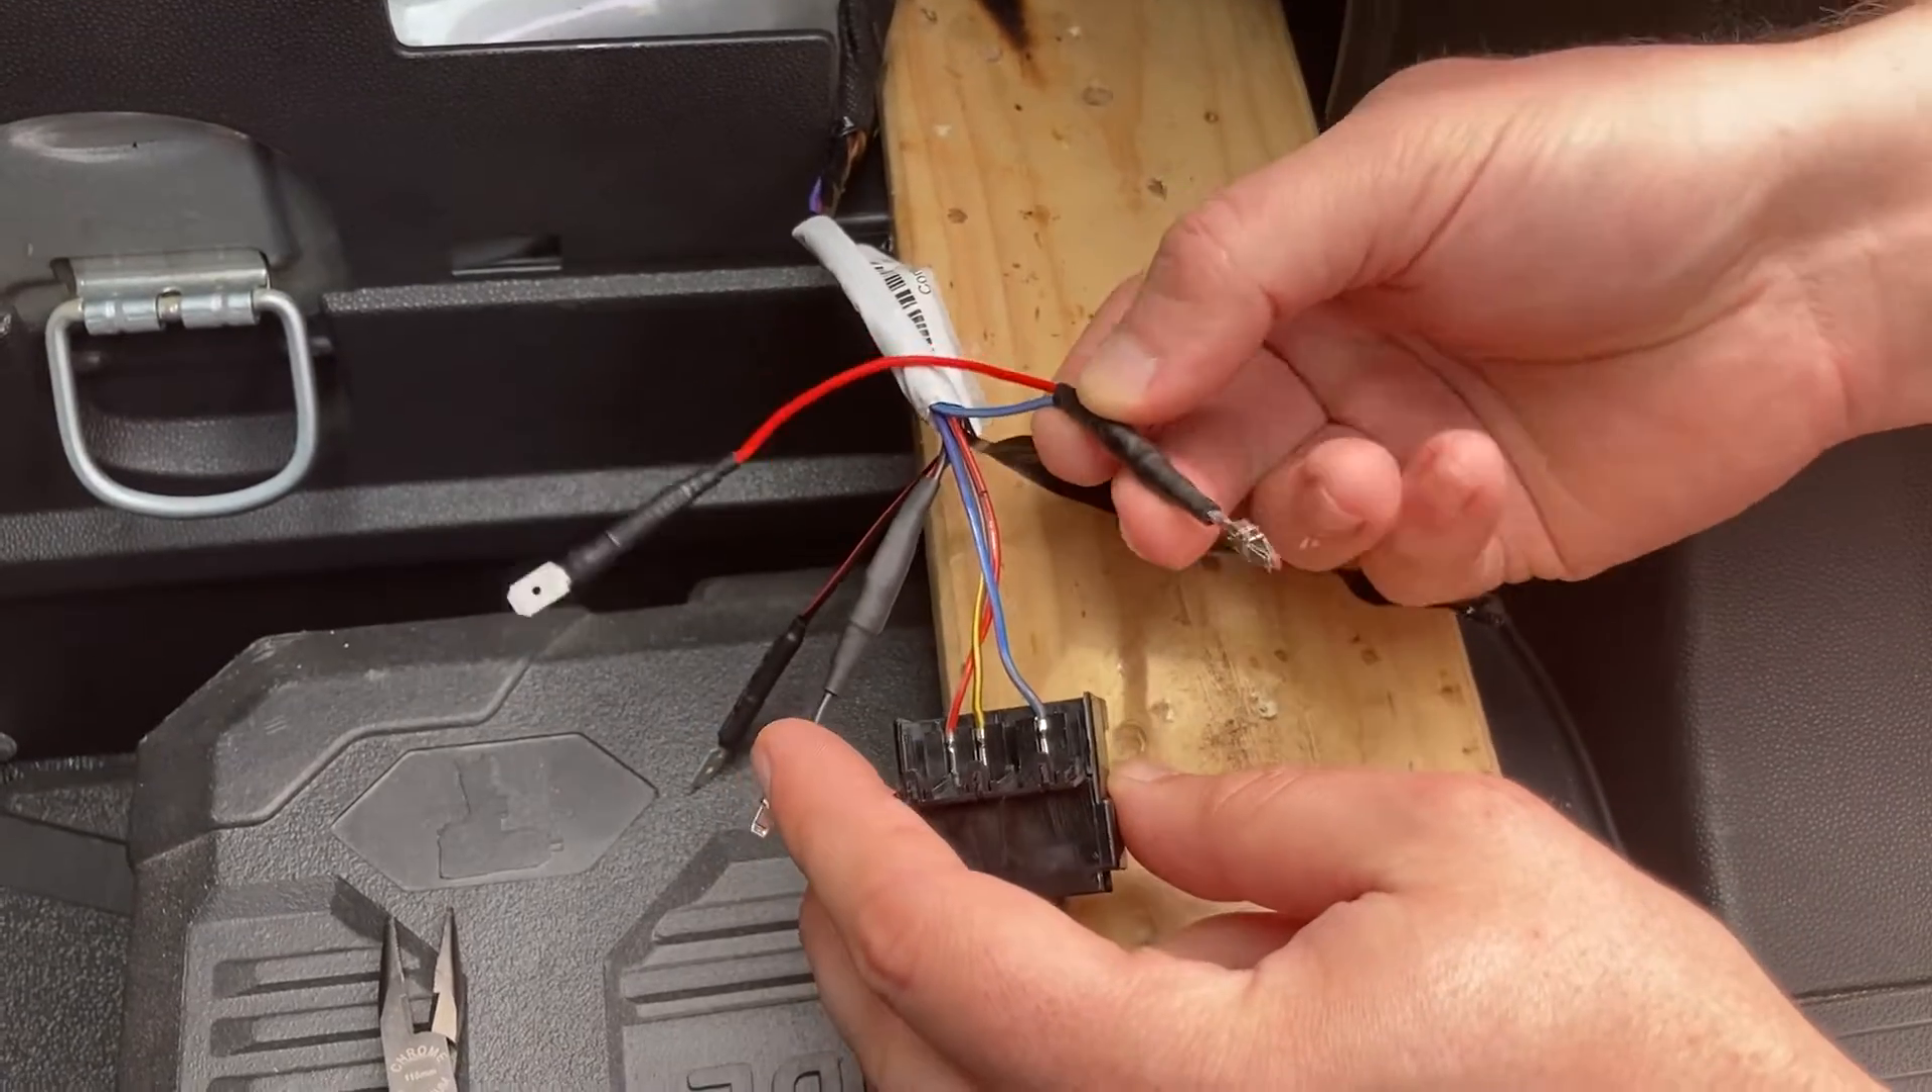All that's left to do is to put the contacts back in the plastic jack.